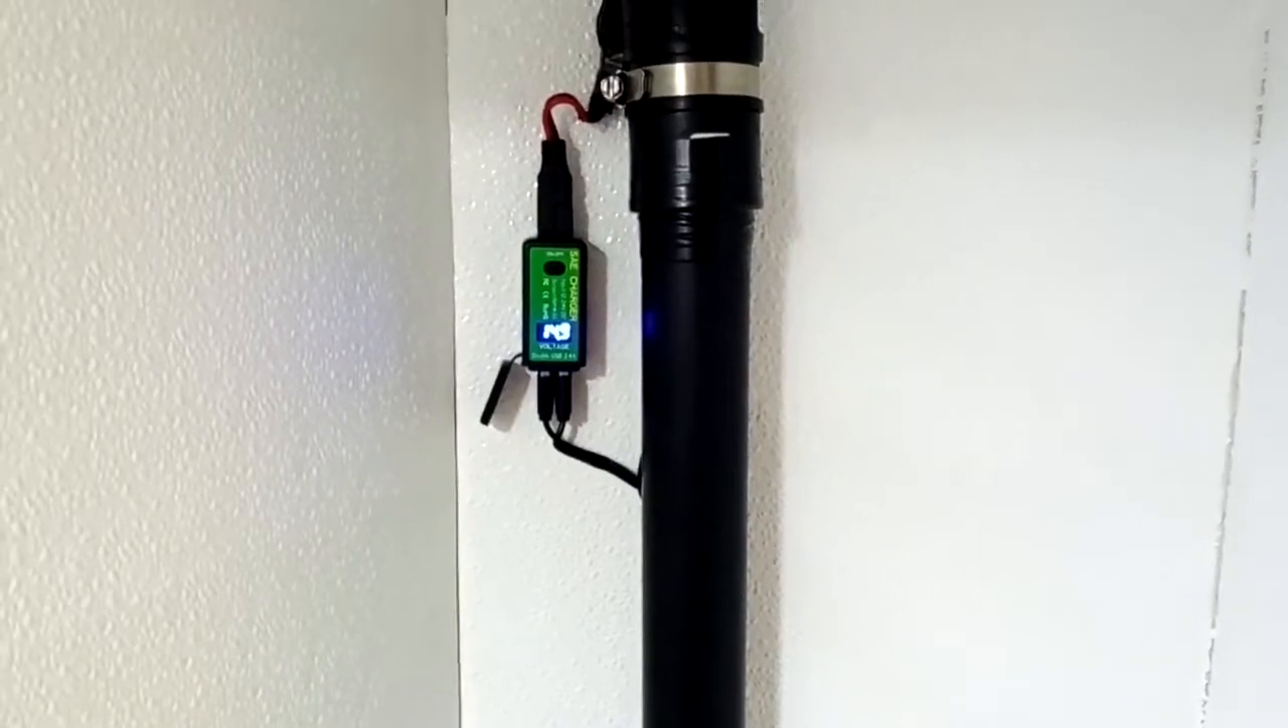But see how I got the little charger mounted to the side over here.